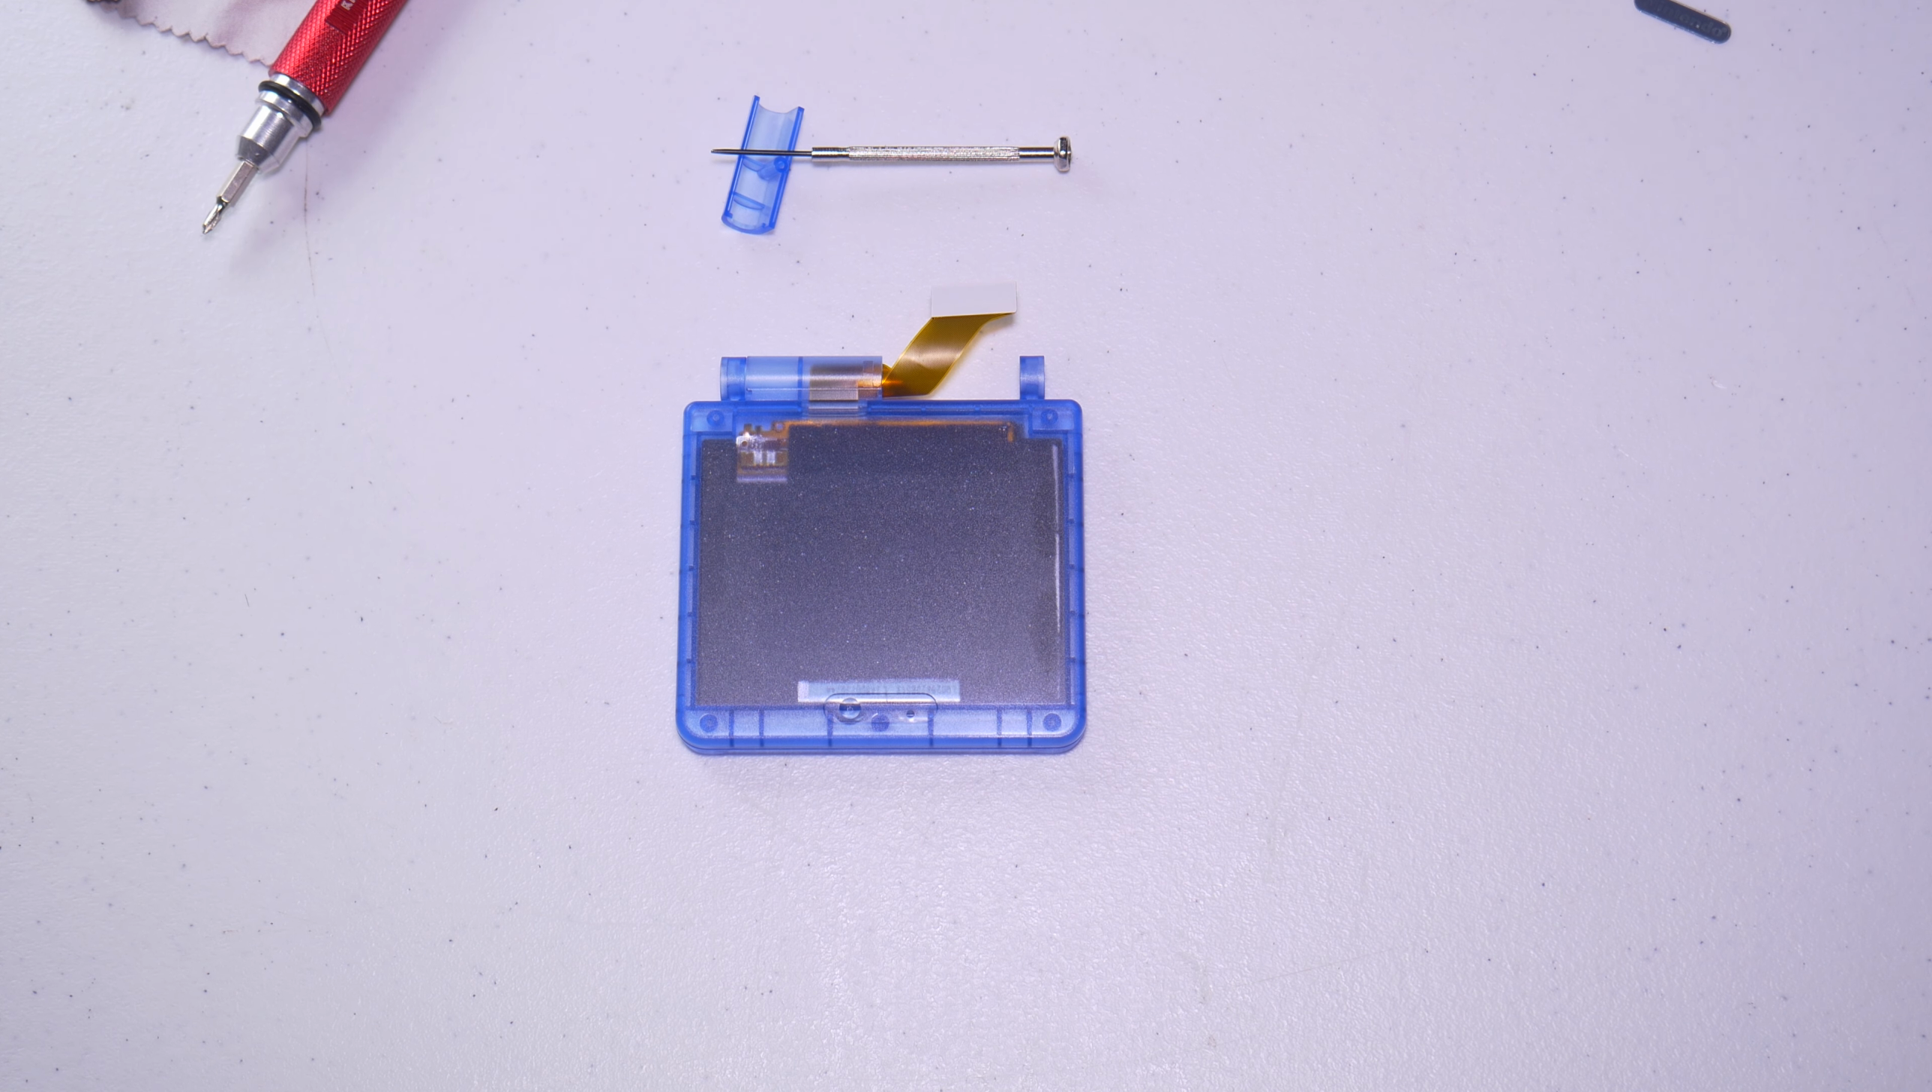Ya pusimos la pantalla dentro de la nueva carcasa.